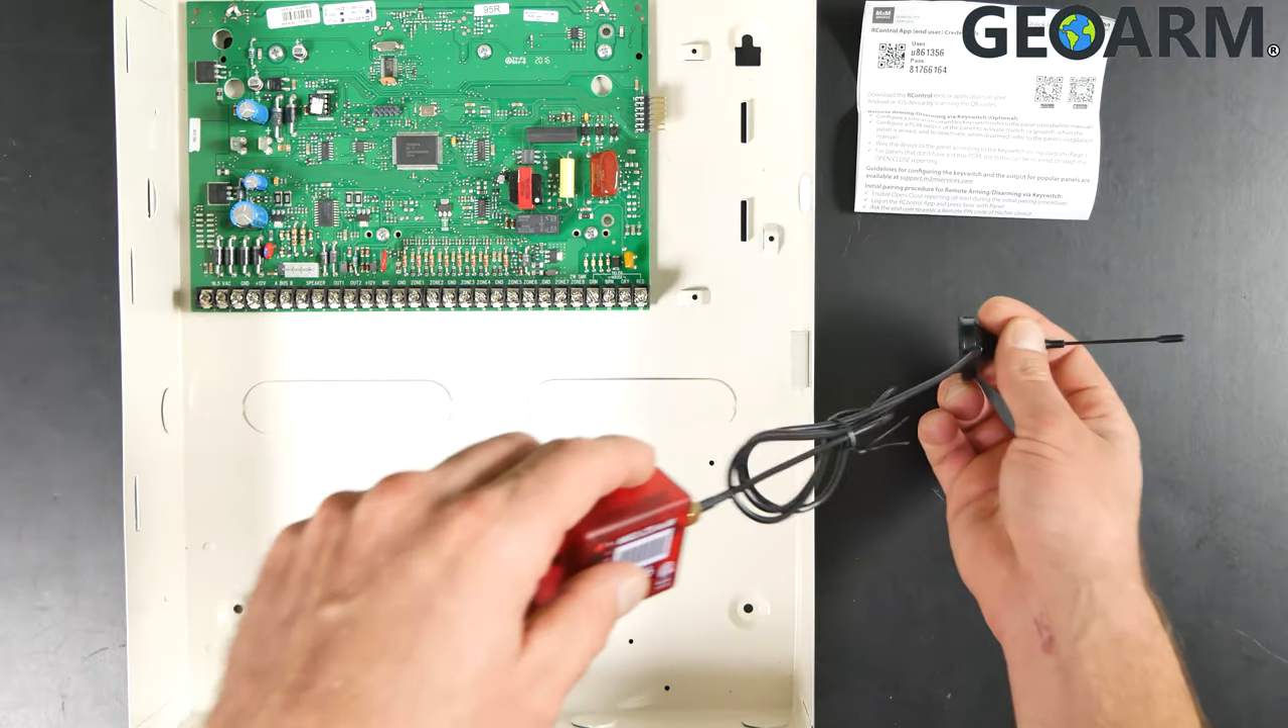Now, this is the actual M2M device. It's got its antenna already connected to it.